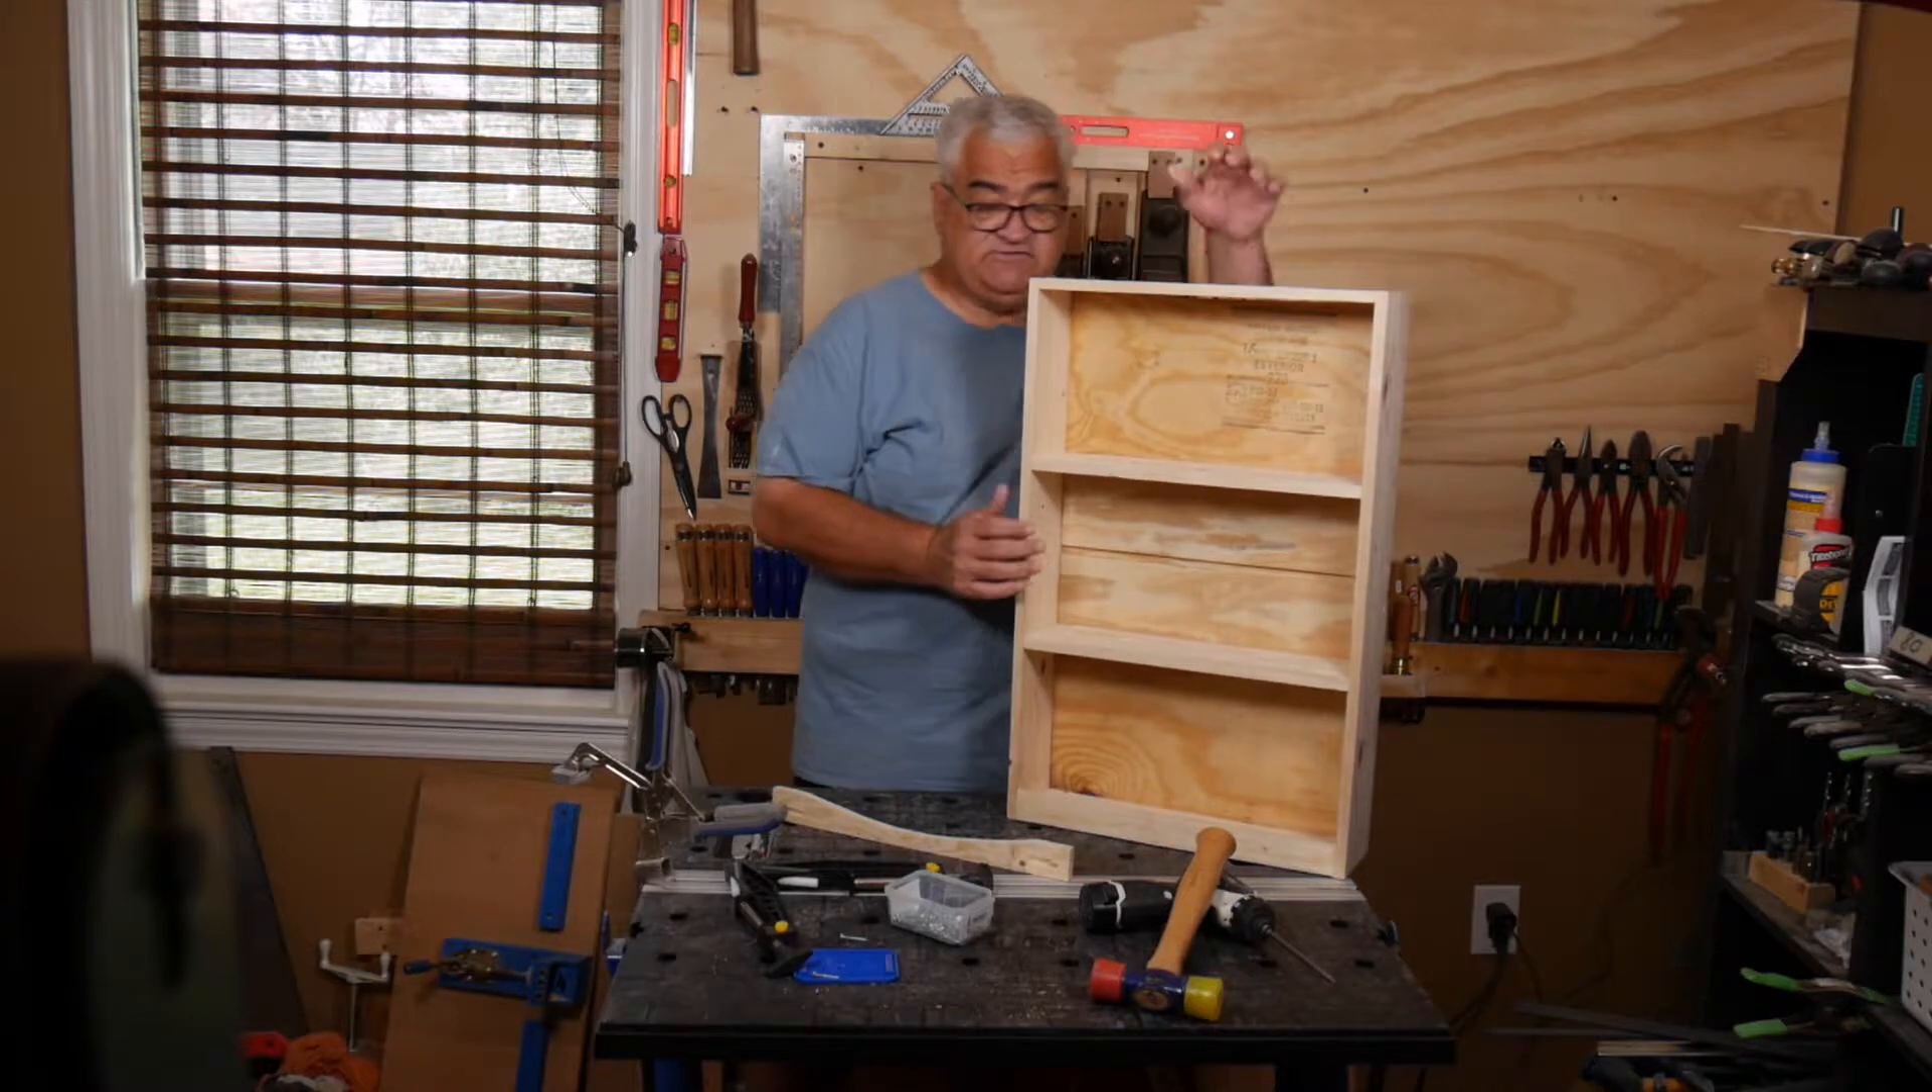As you can see, we got the backs on.